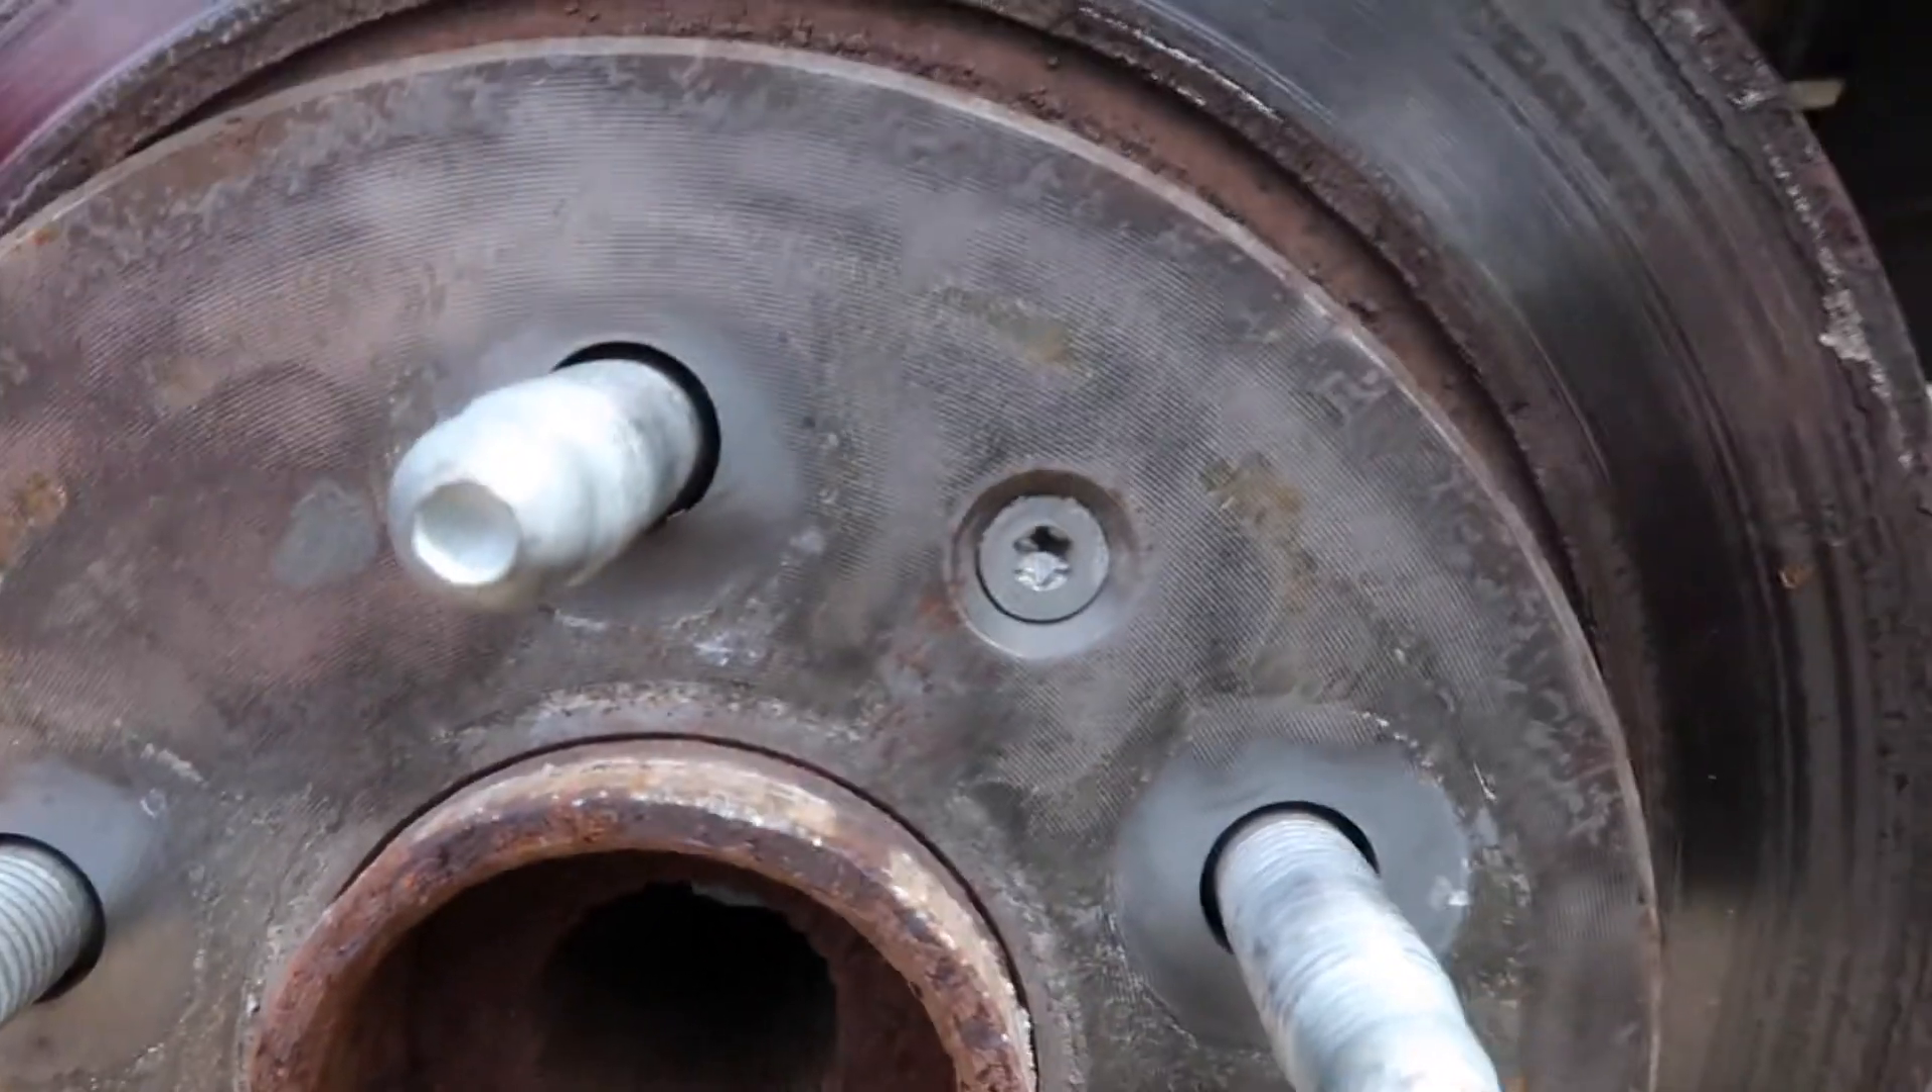So now all we have left to do is take off the rotor and we'll have access to our wheel bearing.